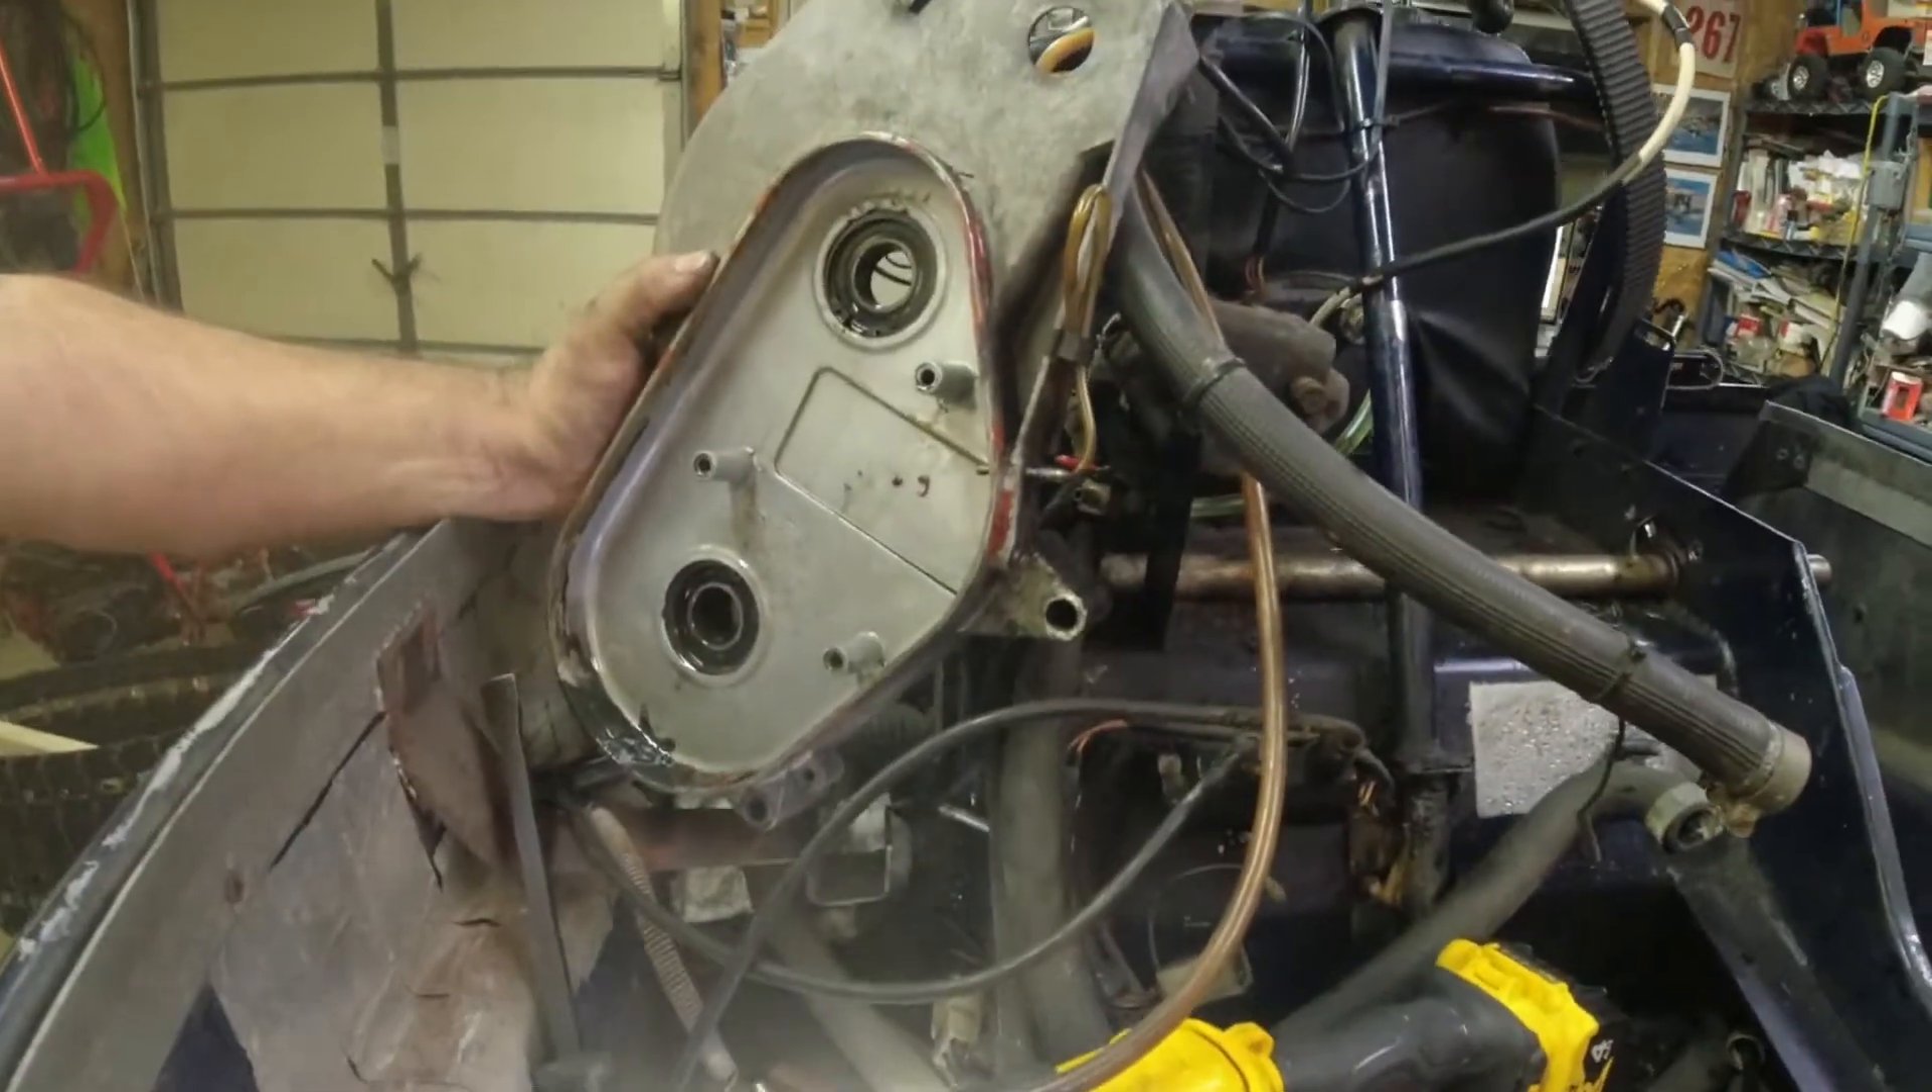There we go. Chain case is out.